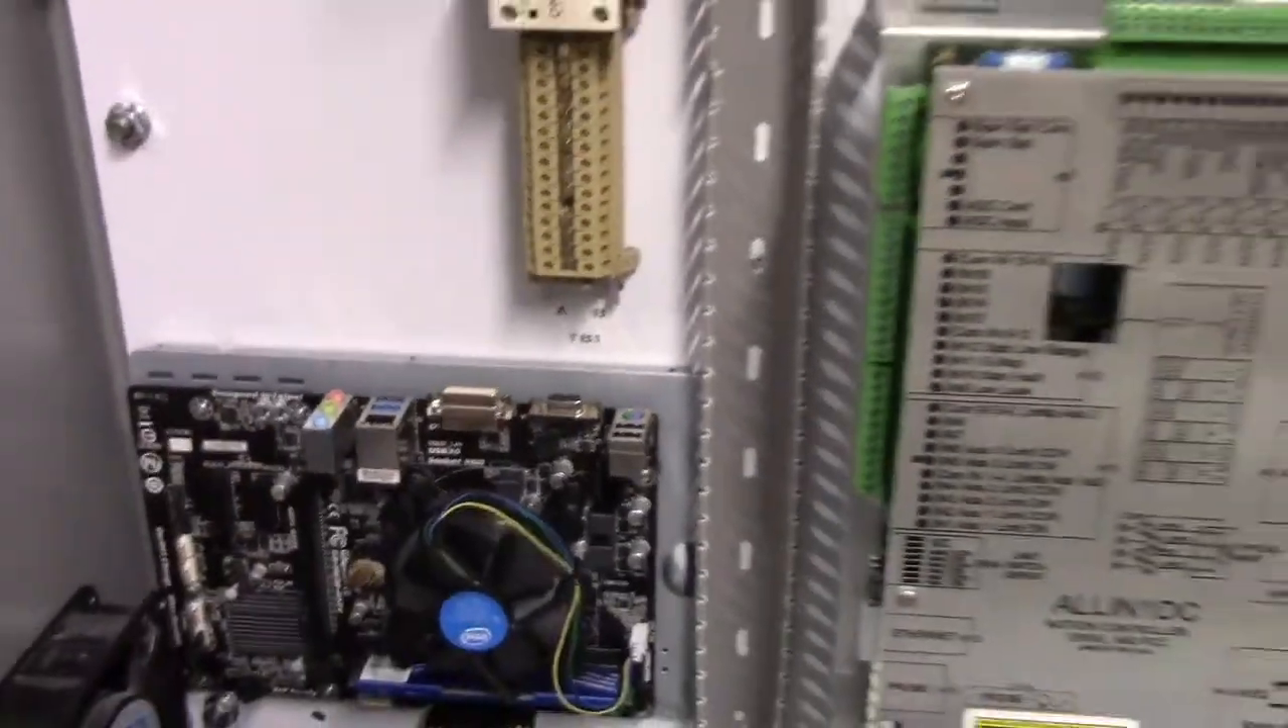I'm very pleased that the motherboard fit inside the cabinet.